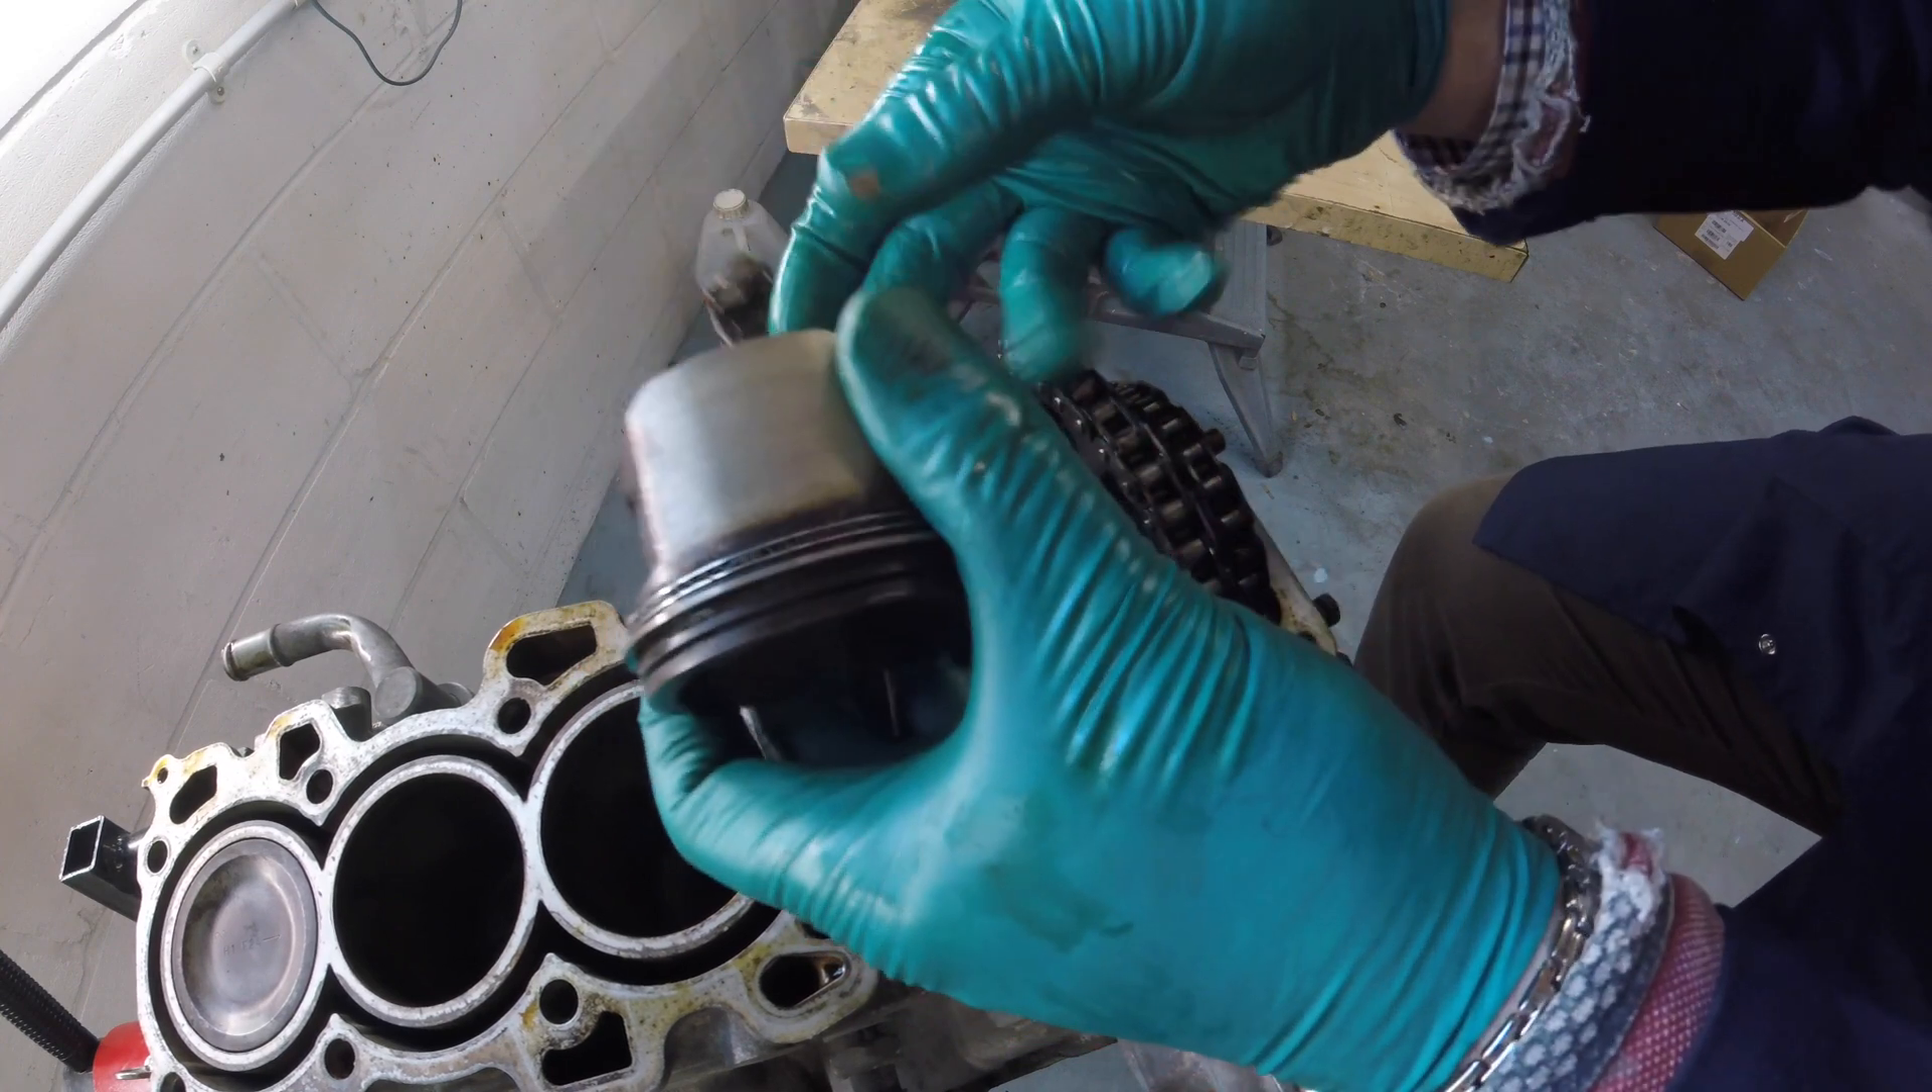I've just taken the number one piston out.